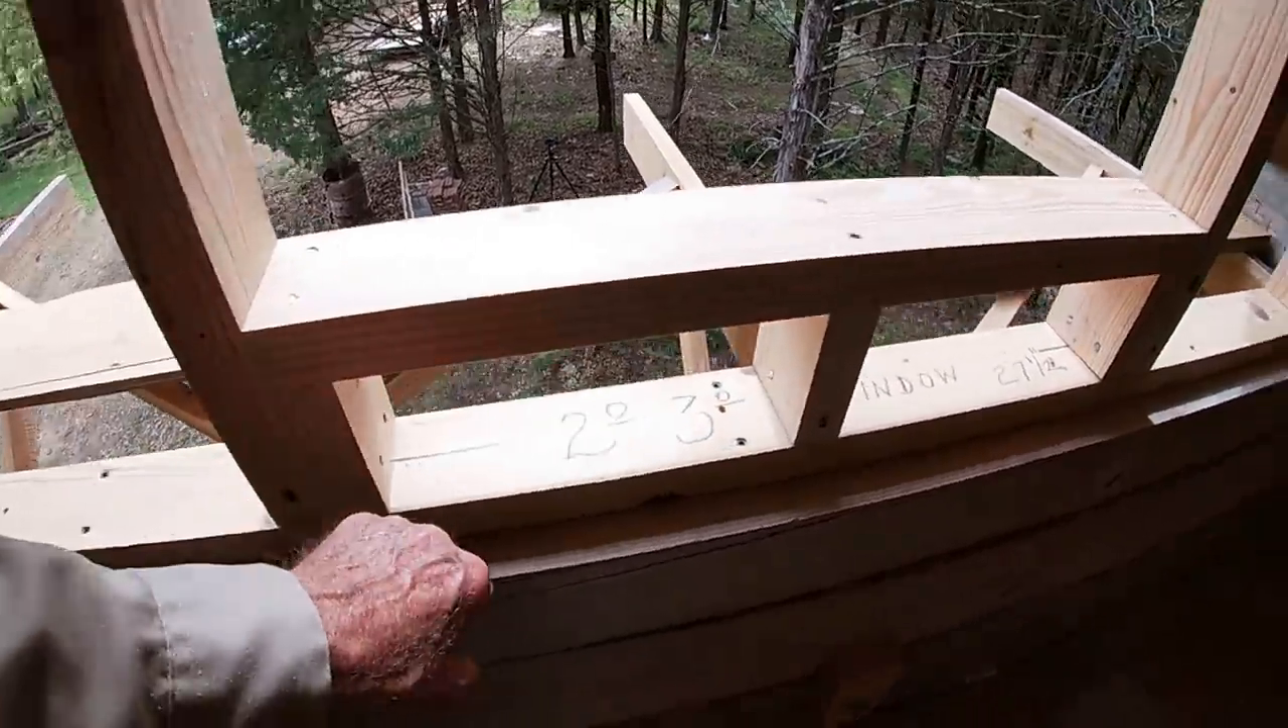I've got the bottom part of the window framed.